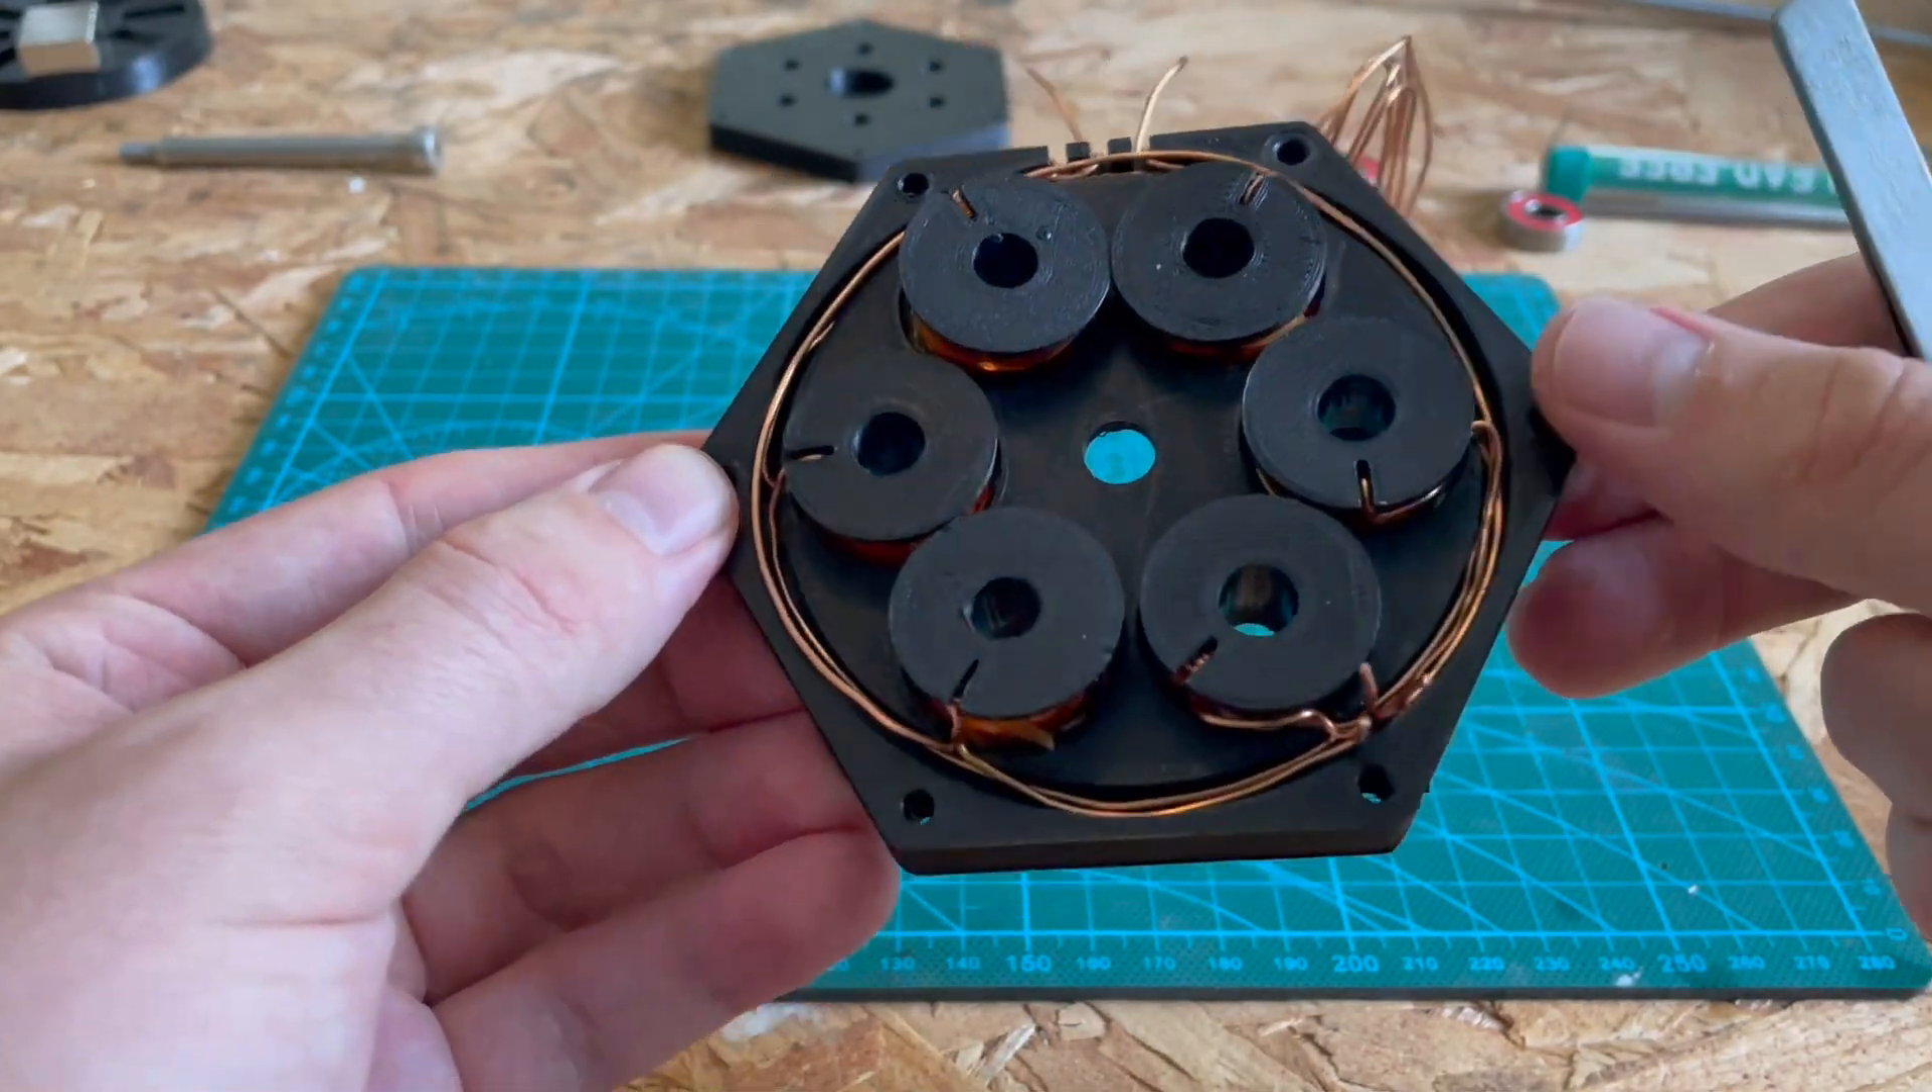I finally managed to fit all six coils uh into the lower half of the stator.